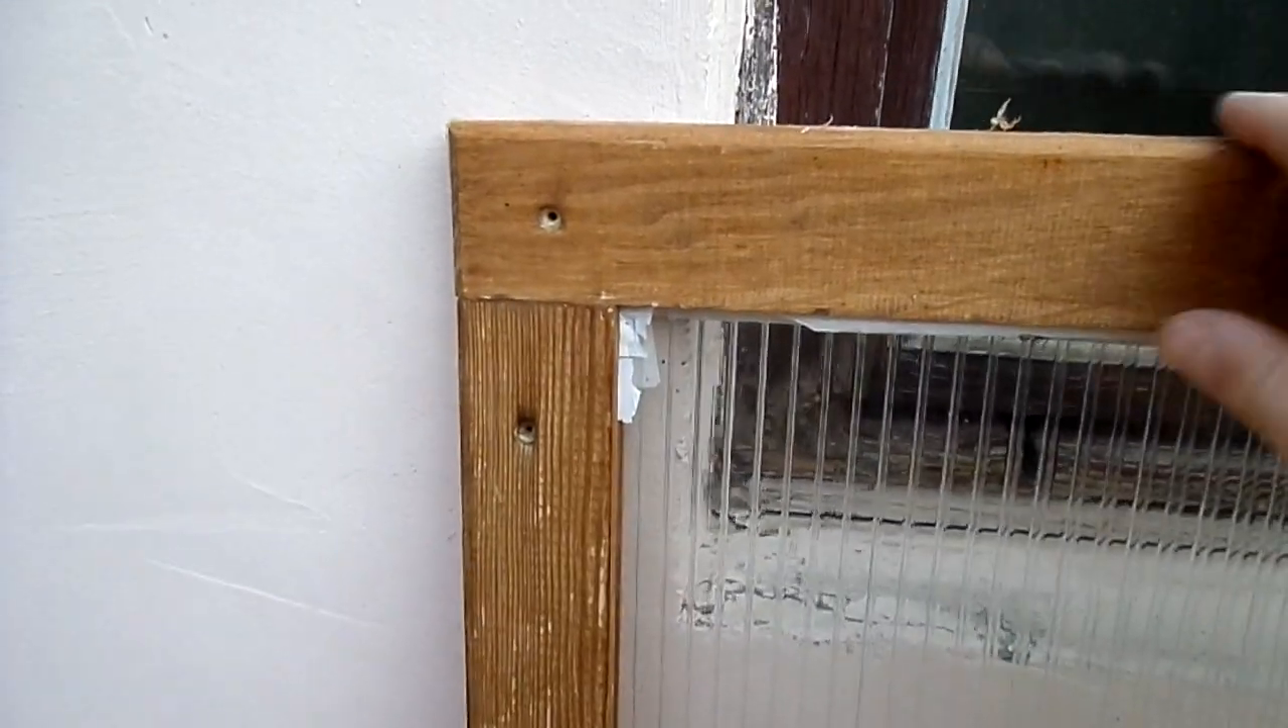И этот поликарбонат я вставил в такую вот деревянную рамку.